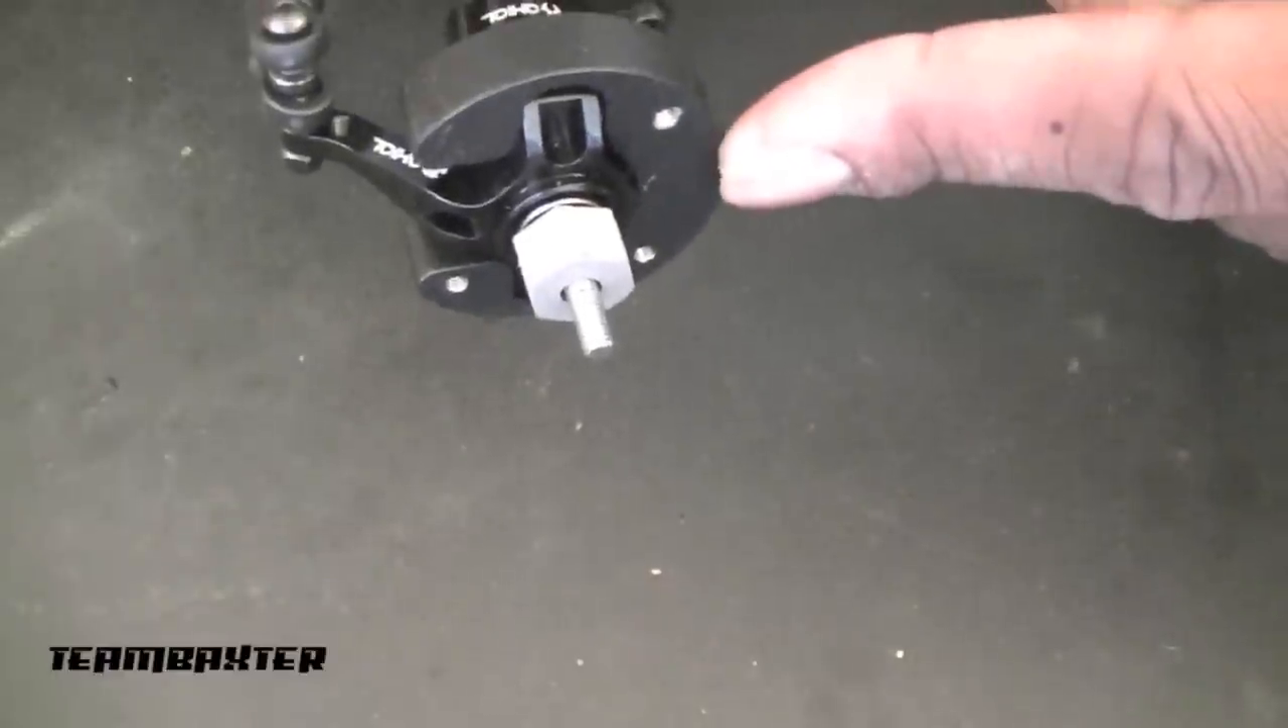Here's the knuckle weight installed on my aluminum axial knuckle.